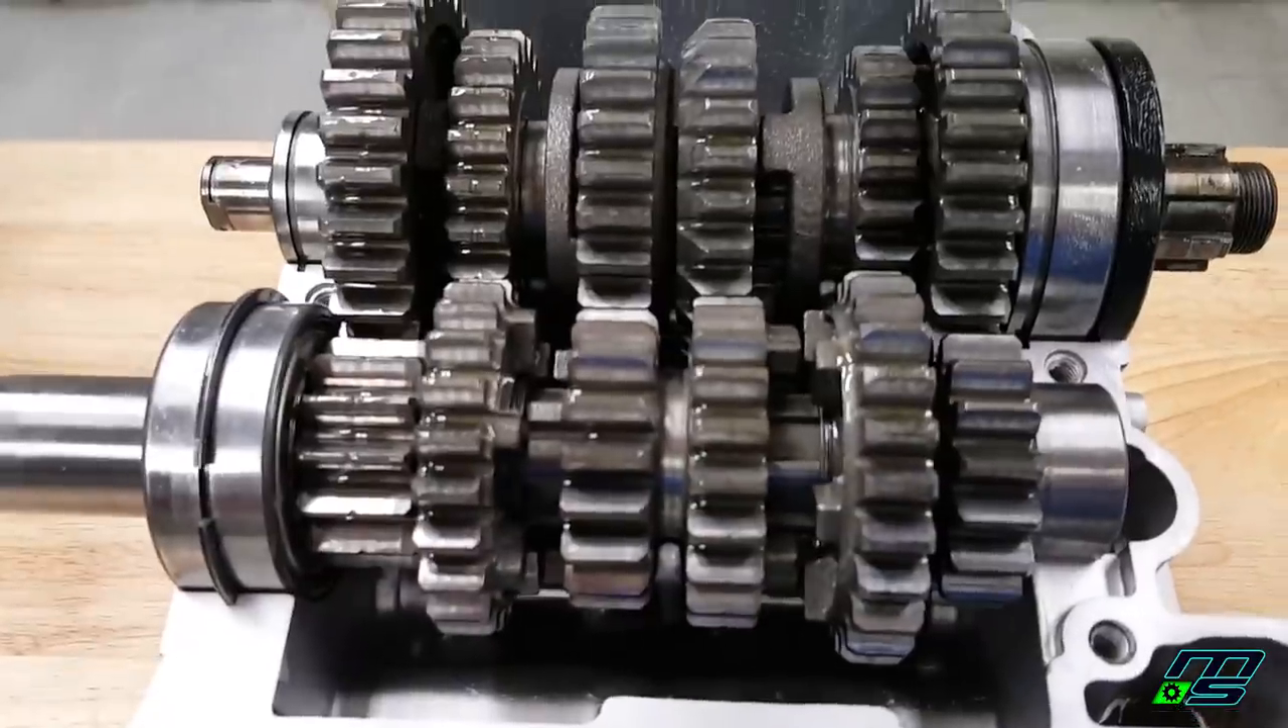The transmission is in there.